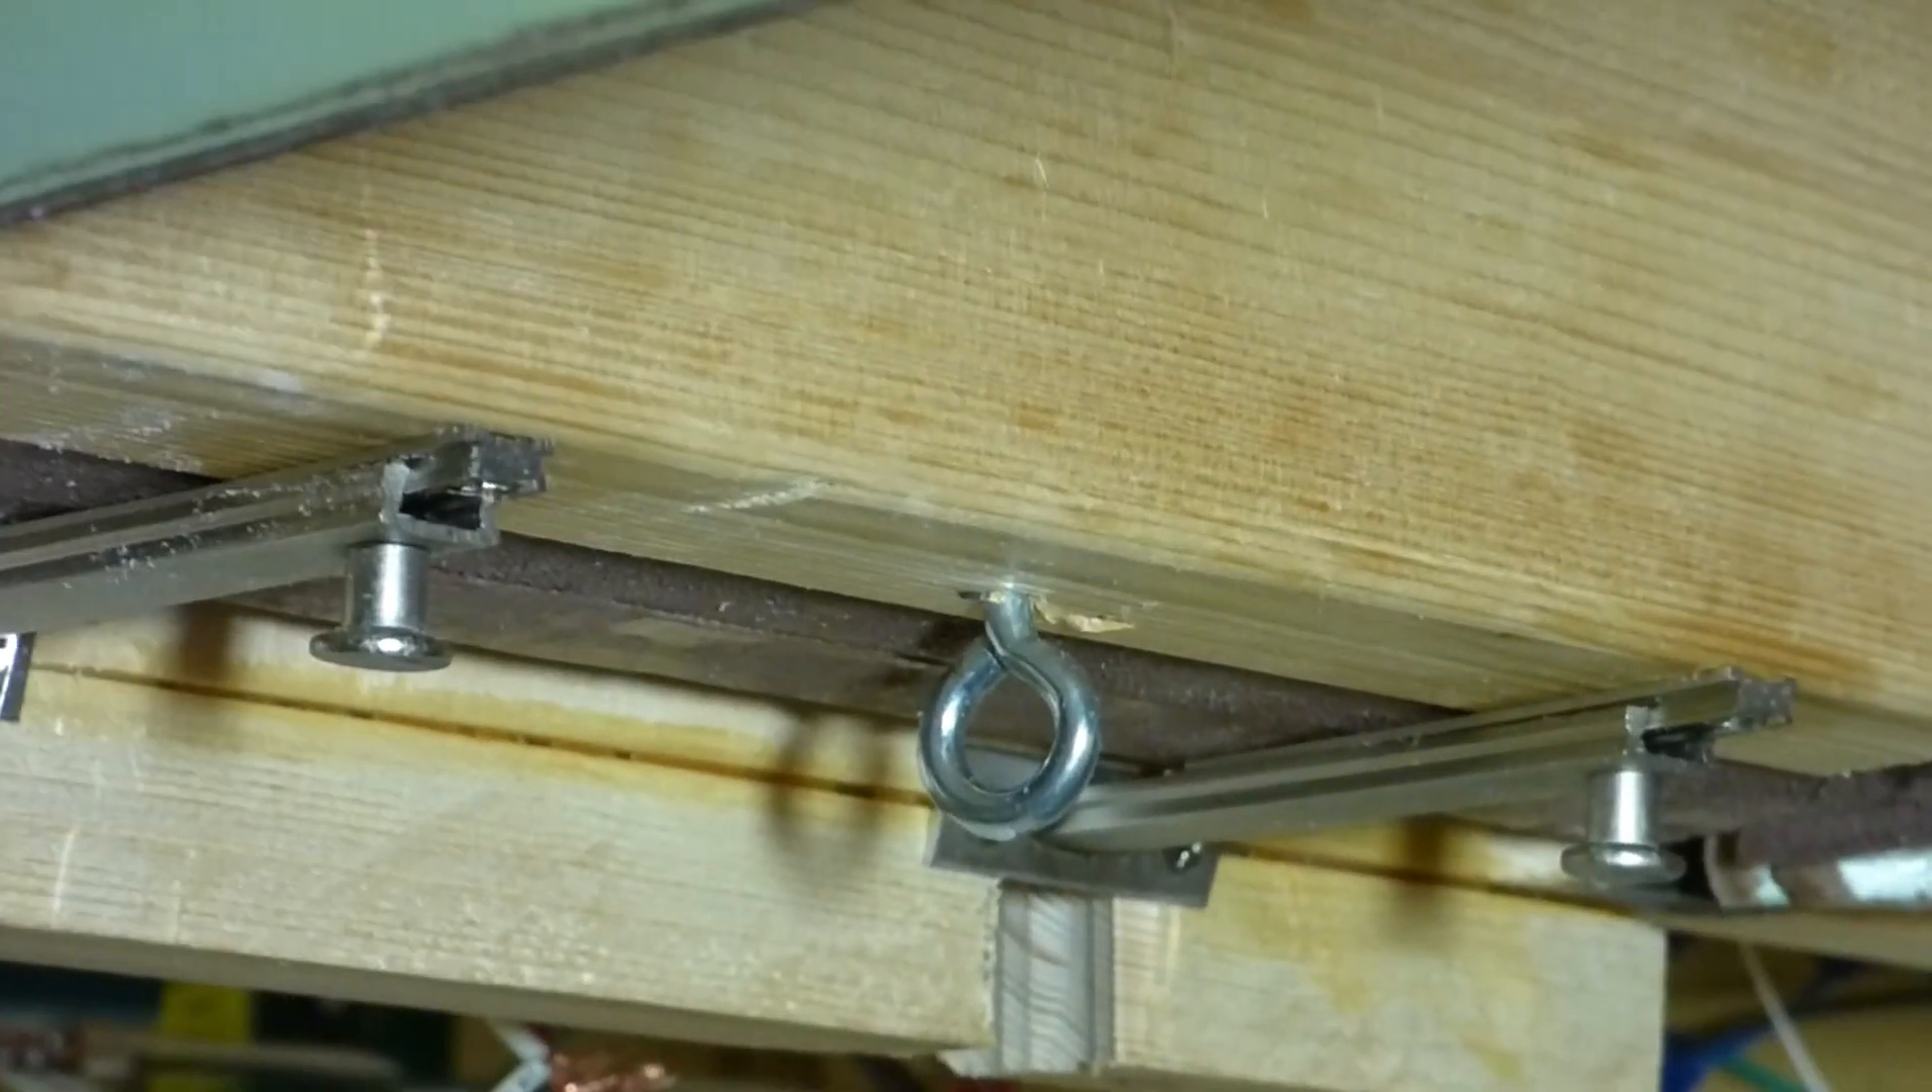And what I've done now is I've added the slide bolts right there.